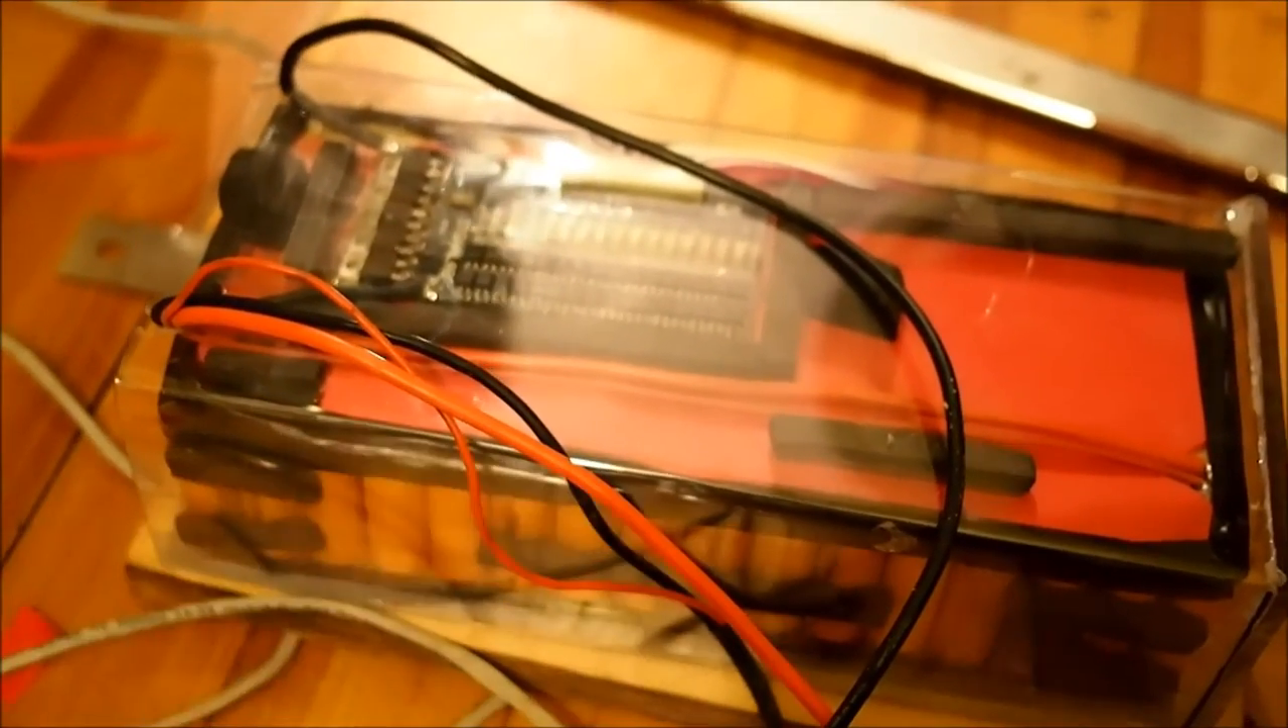Okay, we've got our battery together, and in the case, we've removed all the extra packaging from the battery to expose the cells, because I think it's pretty, and cleaned it up a little bit.